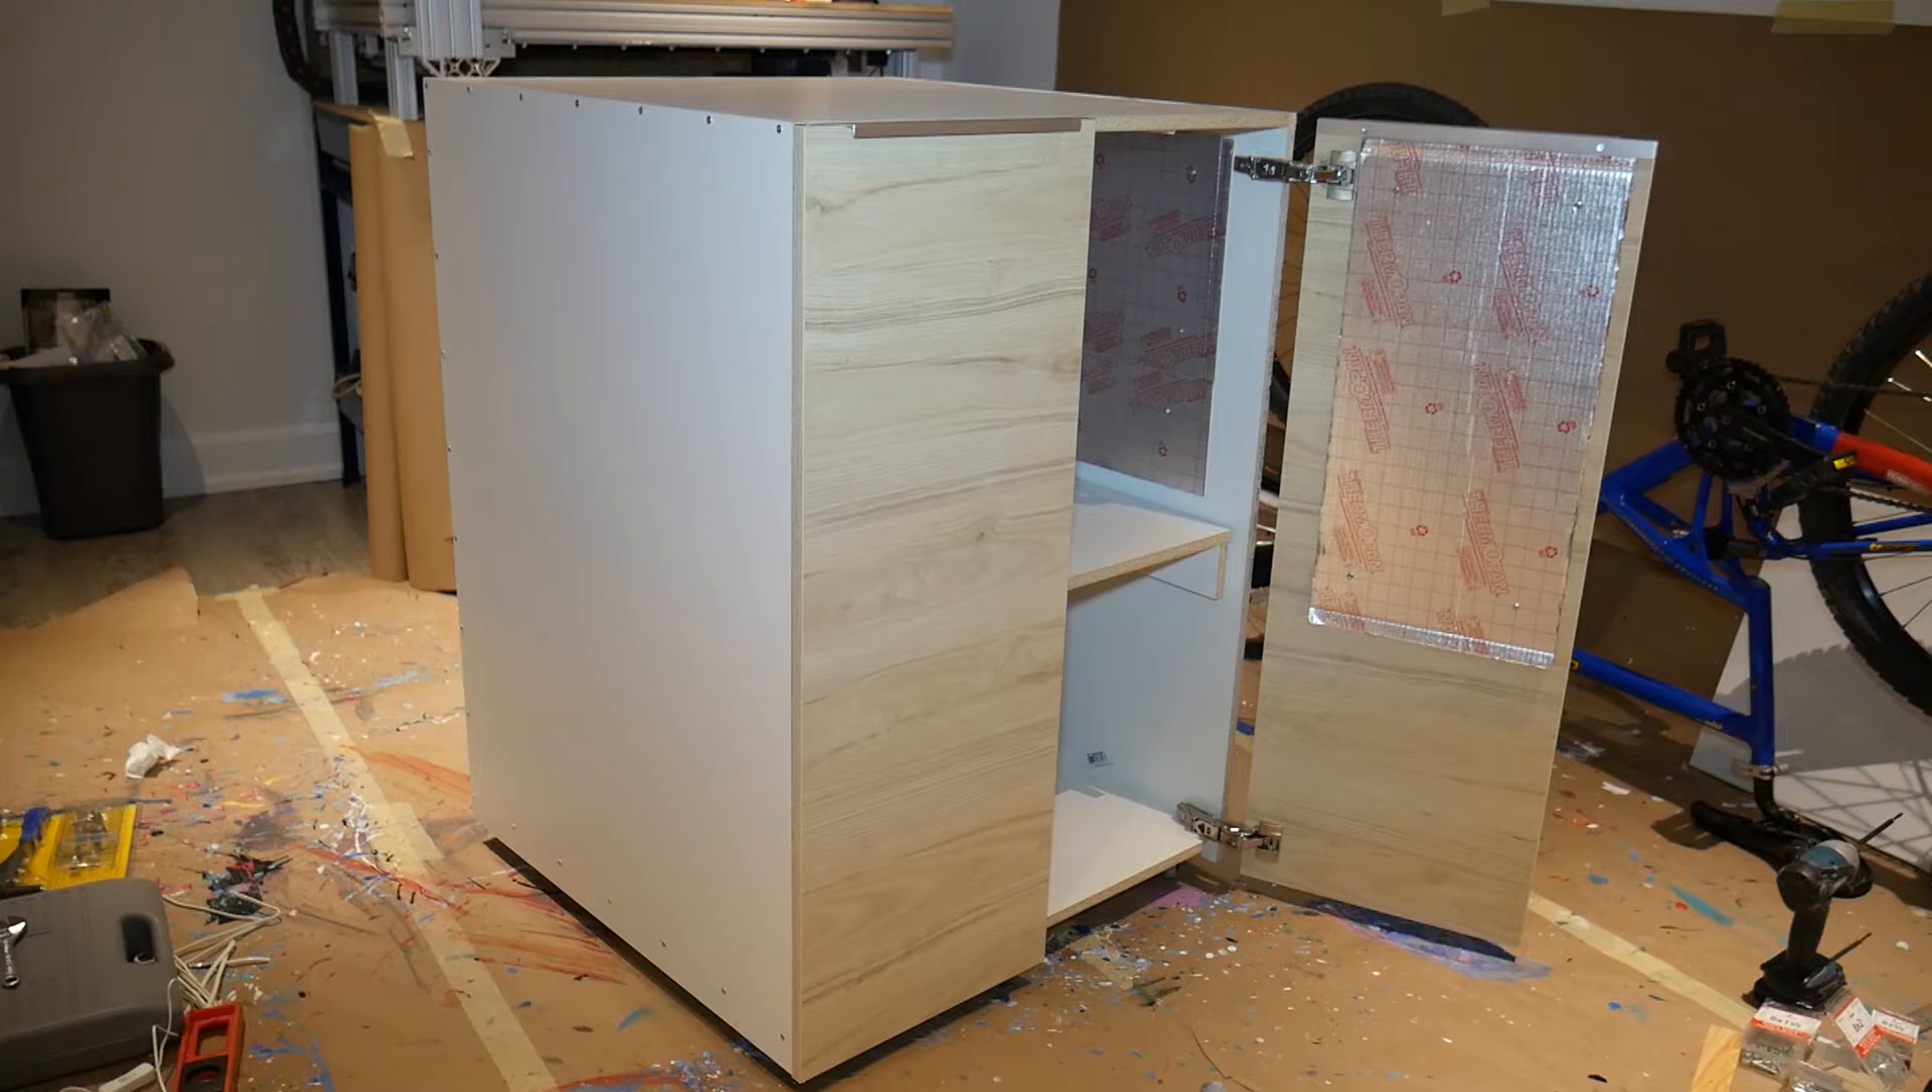On the inside of the doors you can see that I've mounted more thermopan.